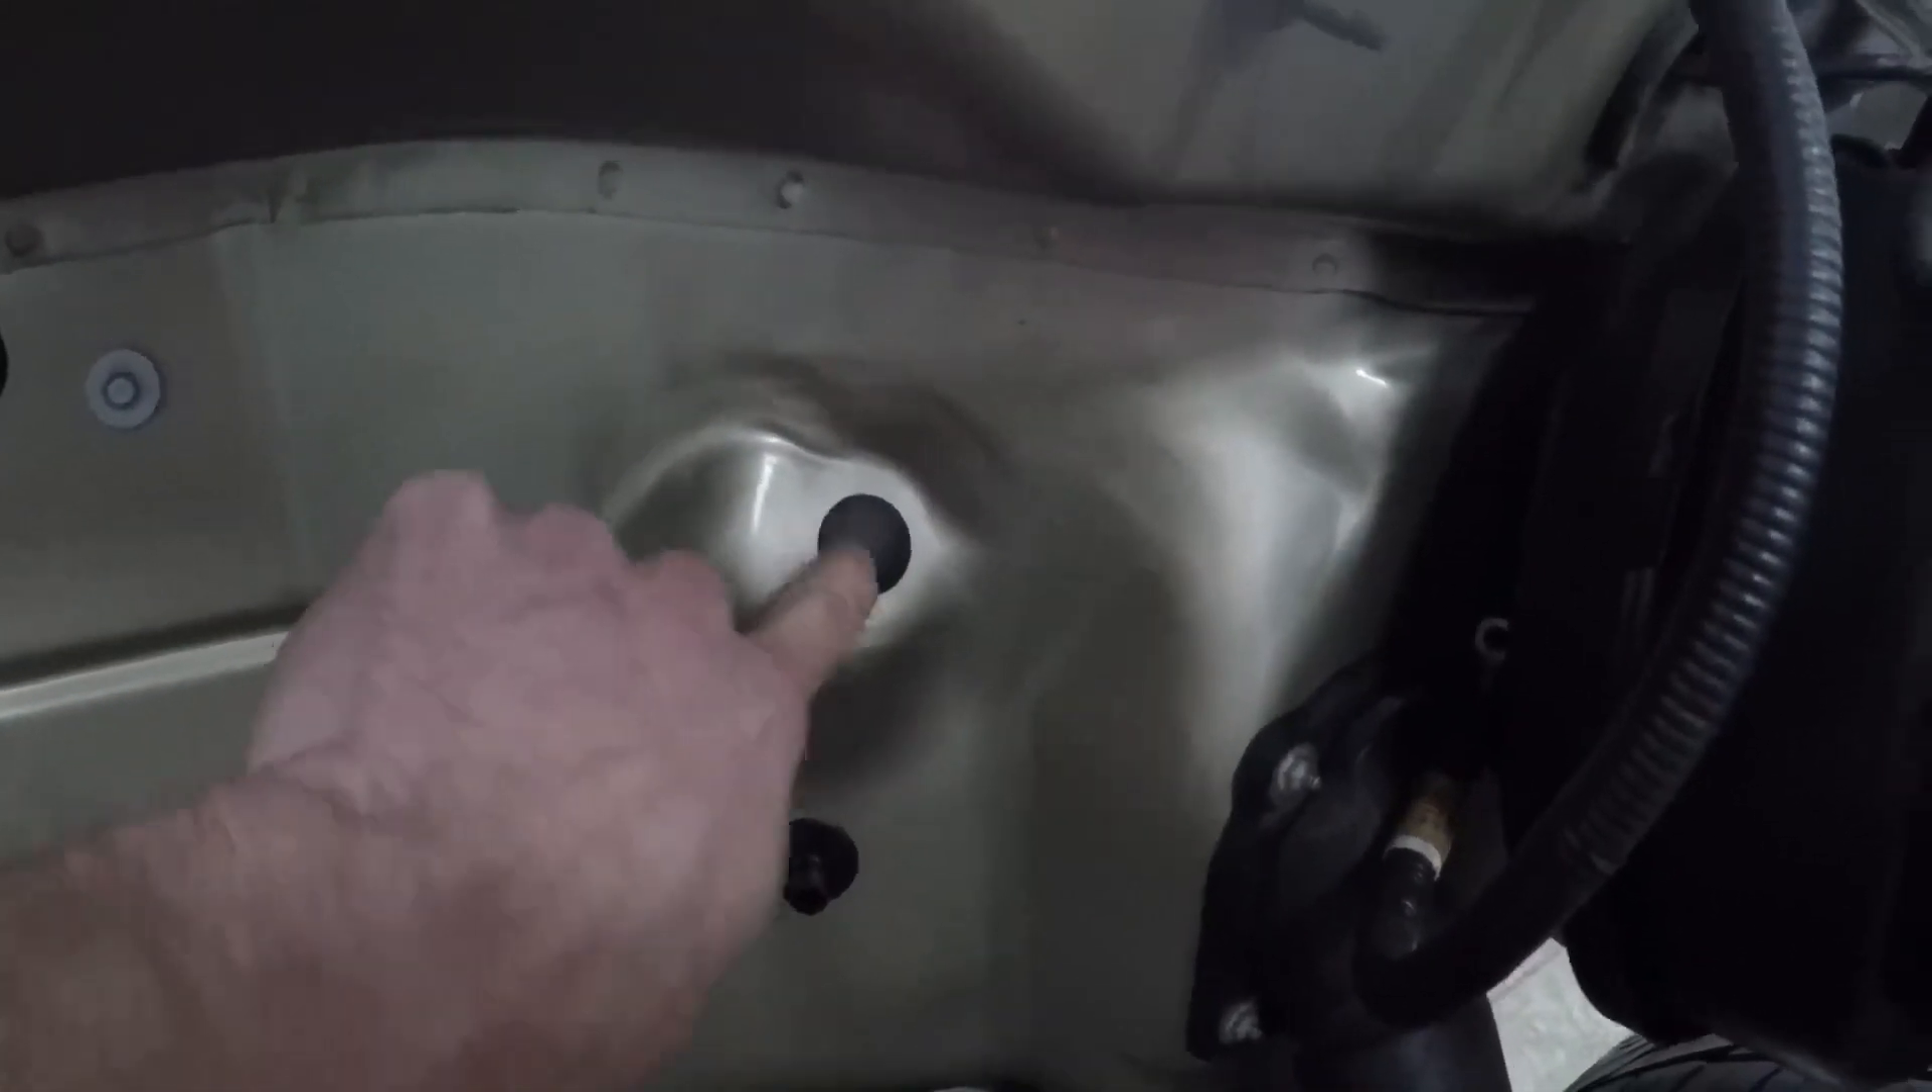Put a little grommet on there and that closed that hole there.